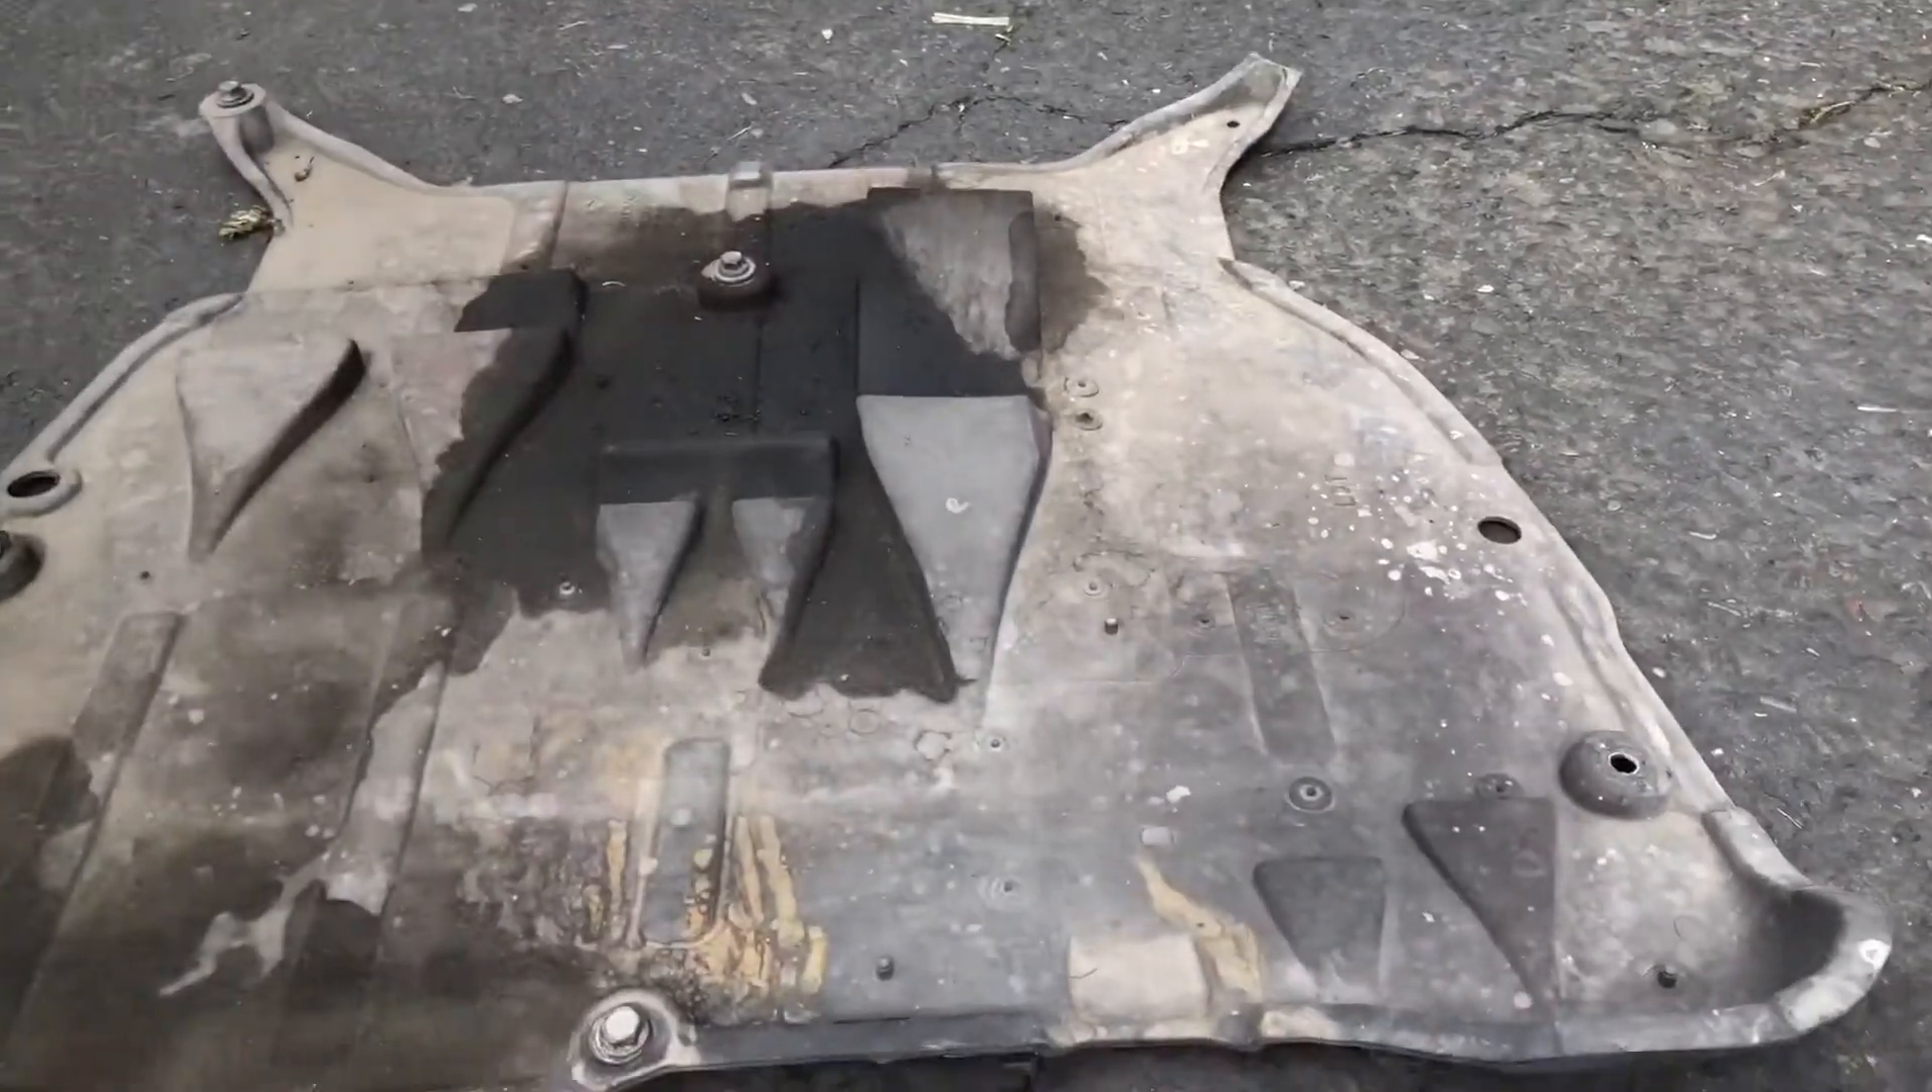This is the skid plate off.